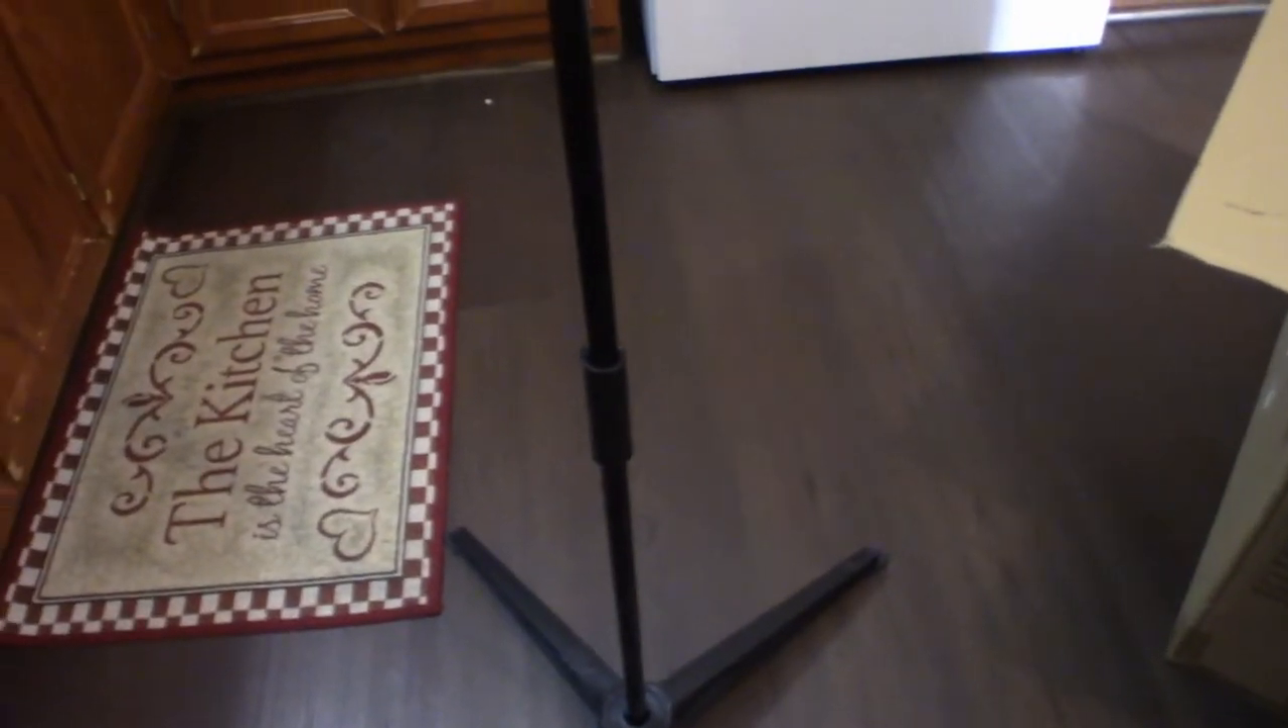Now when it comes to the pole assembly as you can see I've got the base all set up and ready to go.